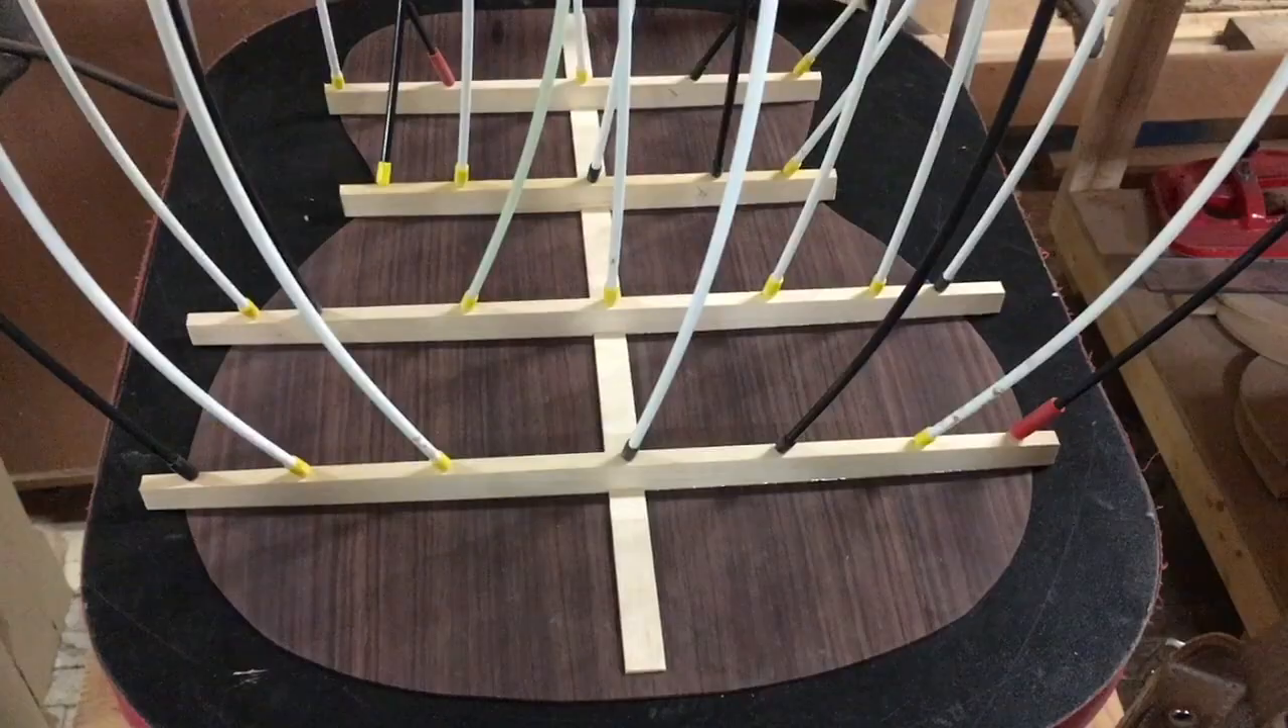So the back has been braced.